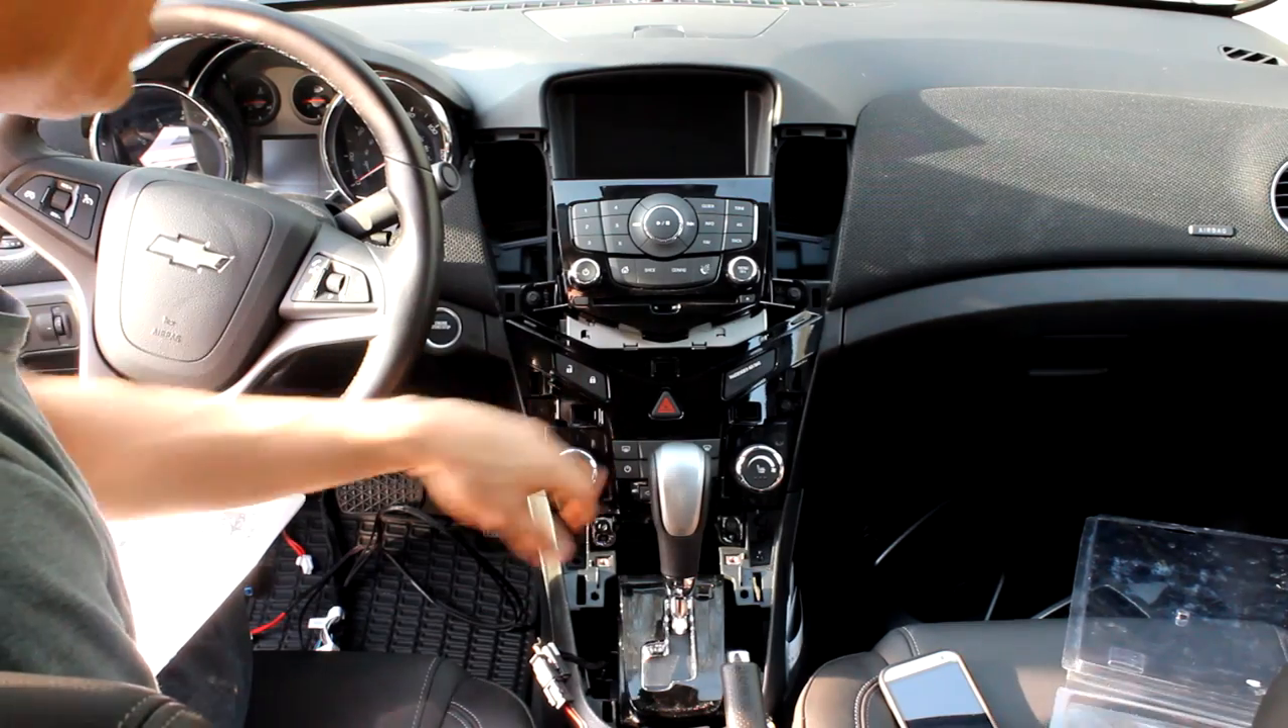Okay so we got the radio interface the screen and the HVAC controls back in.